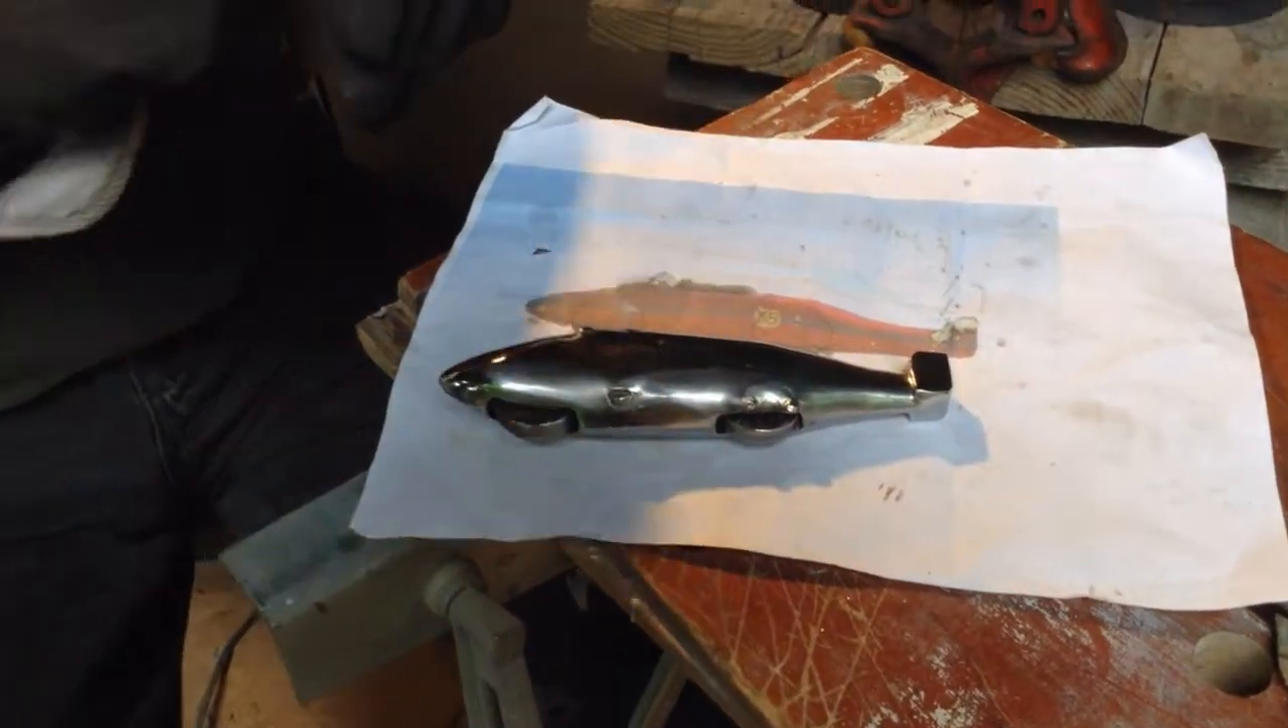You can see that I put the tires on, the wheels on. They're actually separate.